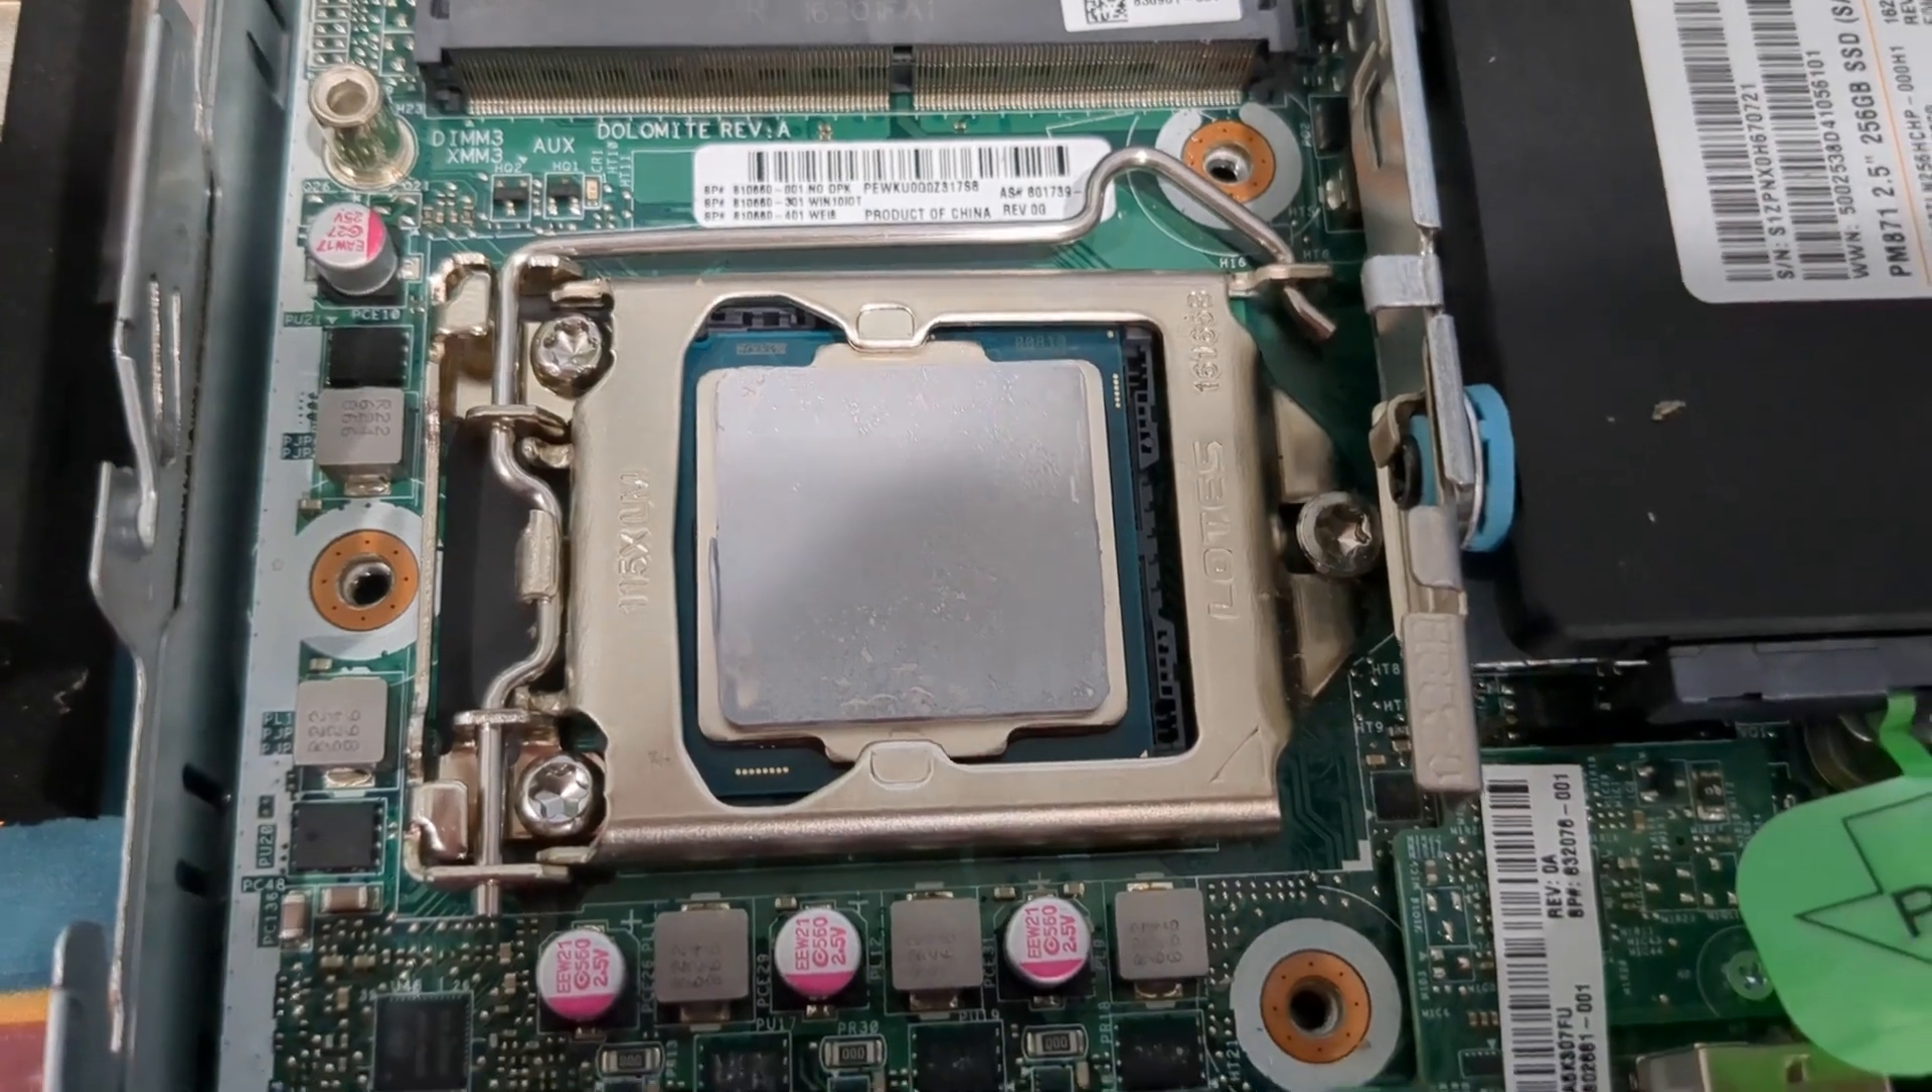Okay, we've got the heat sink removed. It actually has a good amount of thermal paste on it.